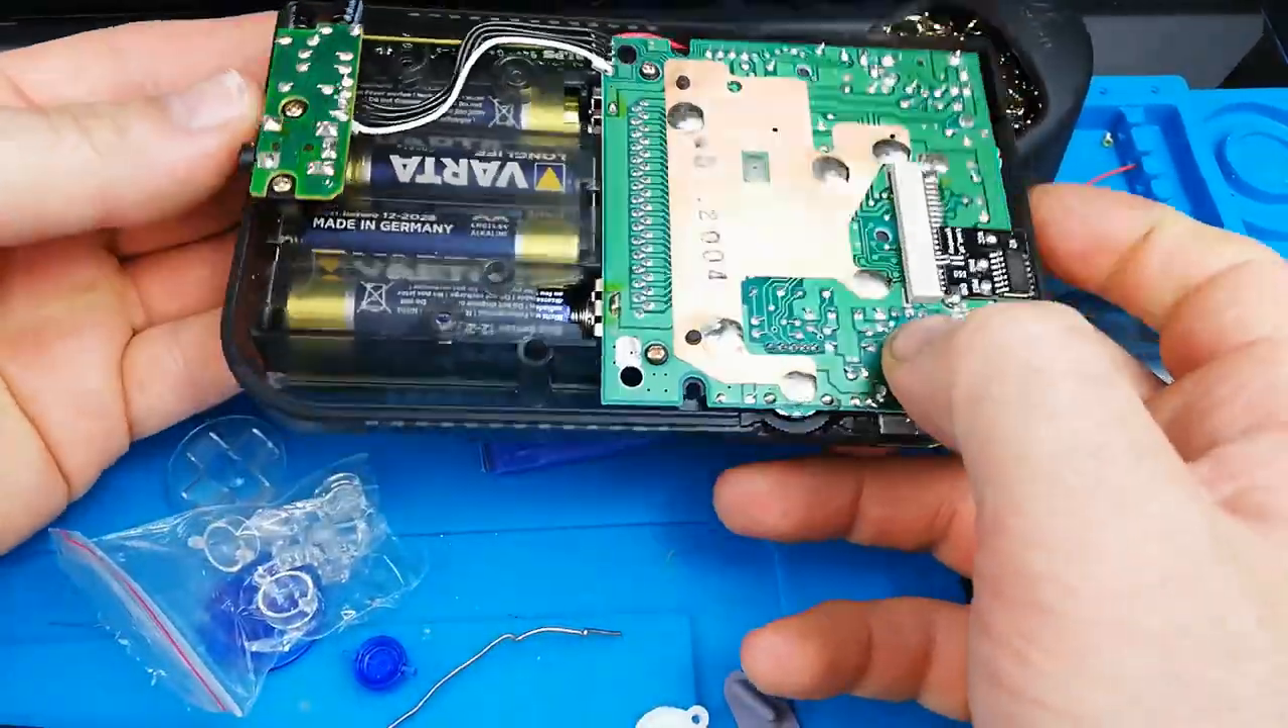I've taken the back case and I've installed the rear panel into it the rear board and some batteries.